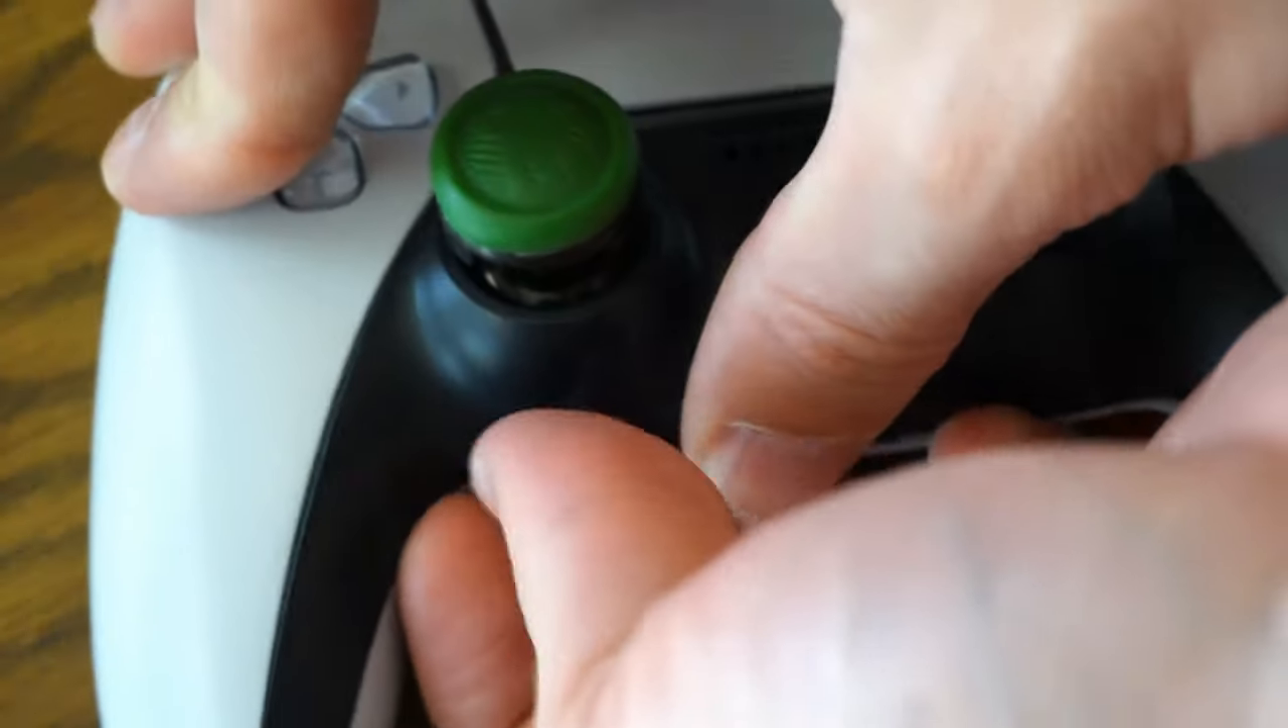And I do have my thumbsticks on there so I'm going to have to take those off.